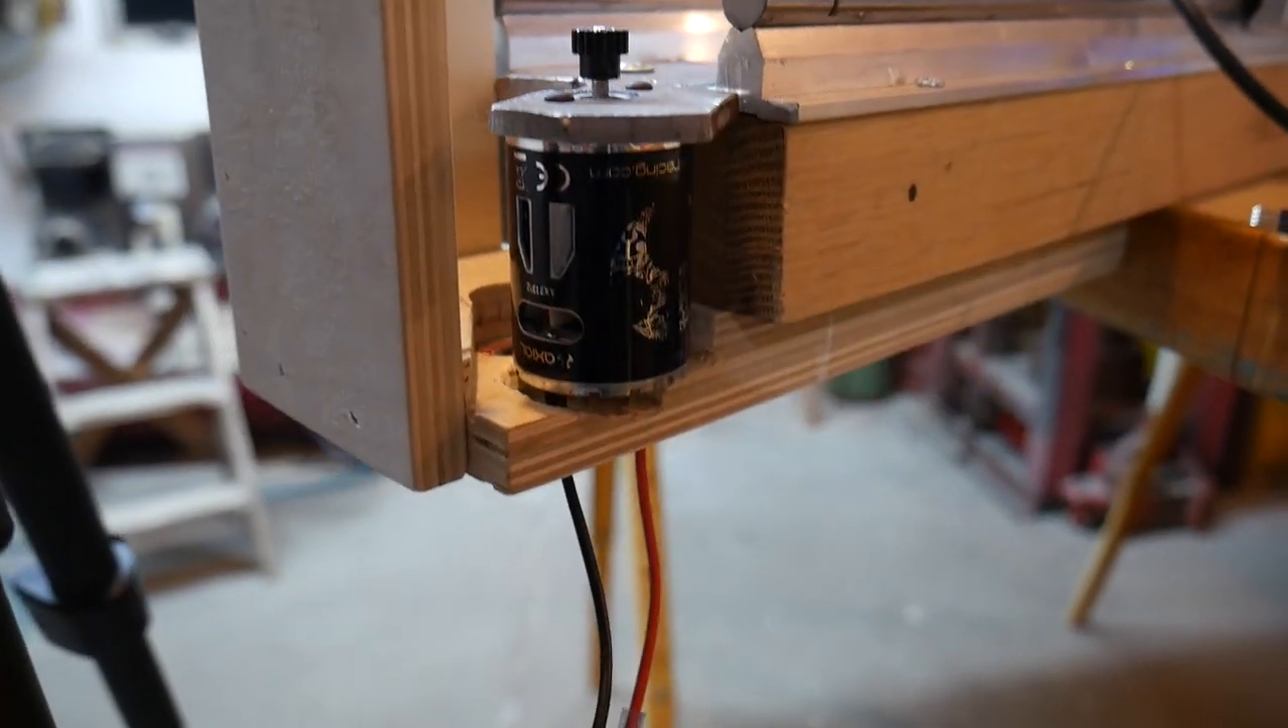I know we made an exceptionally ugly mount for the motor to hold that on there, but it'll do, and it's stiff and strong.